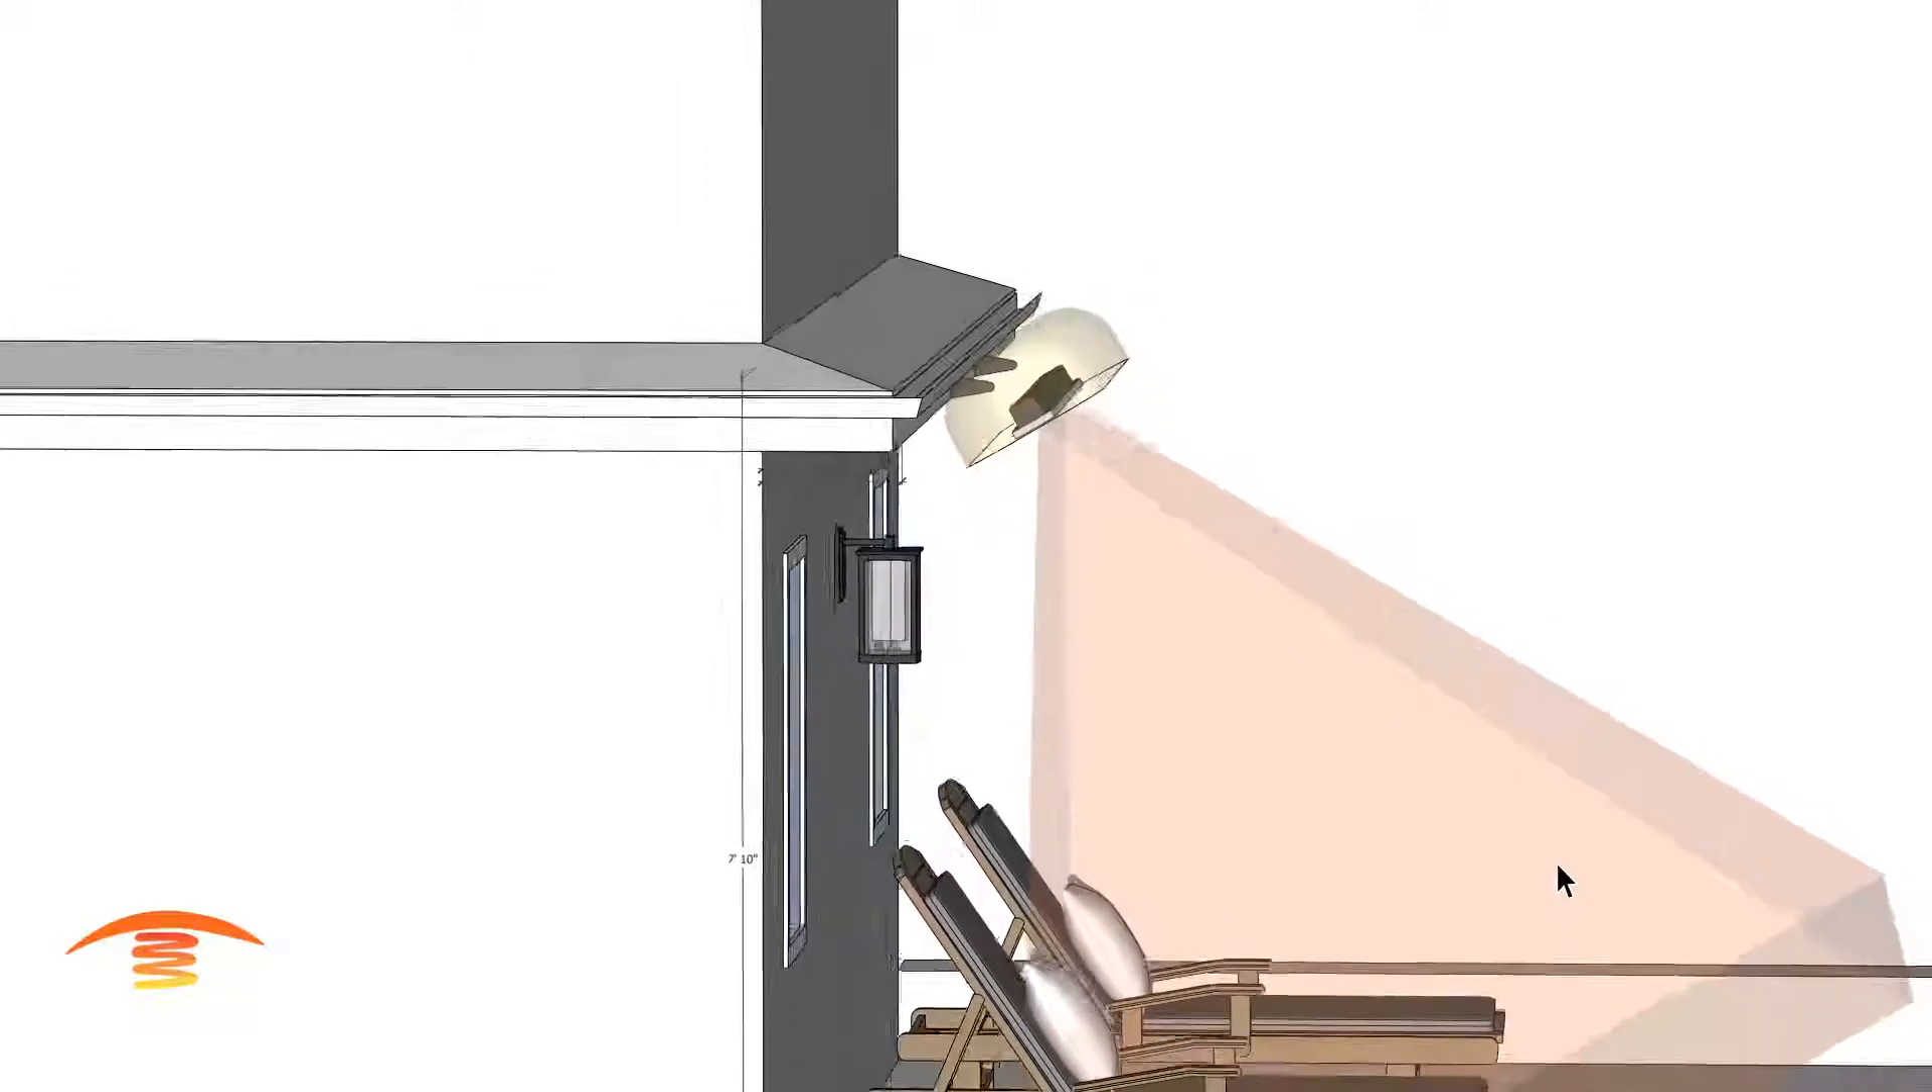You can see here that our footprint is not quite hitting the backs of the seat.